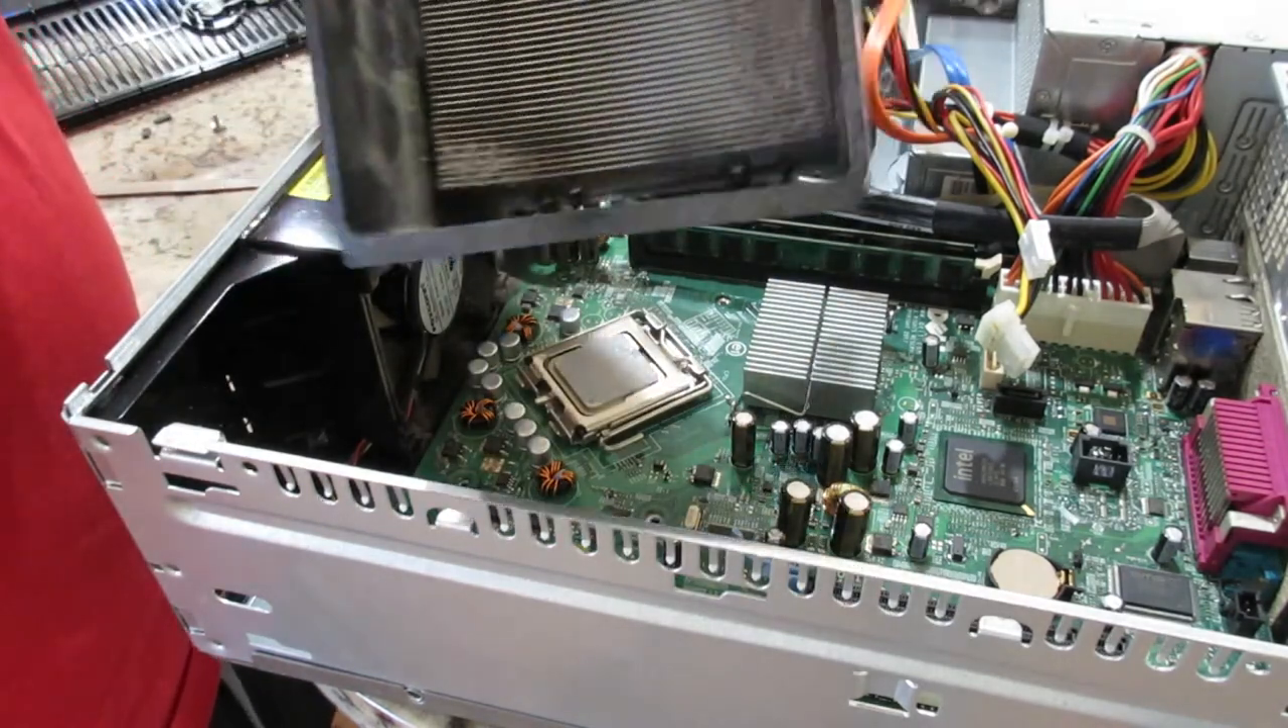I took off the CPU cooler right here.